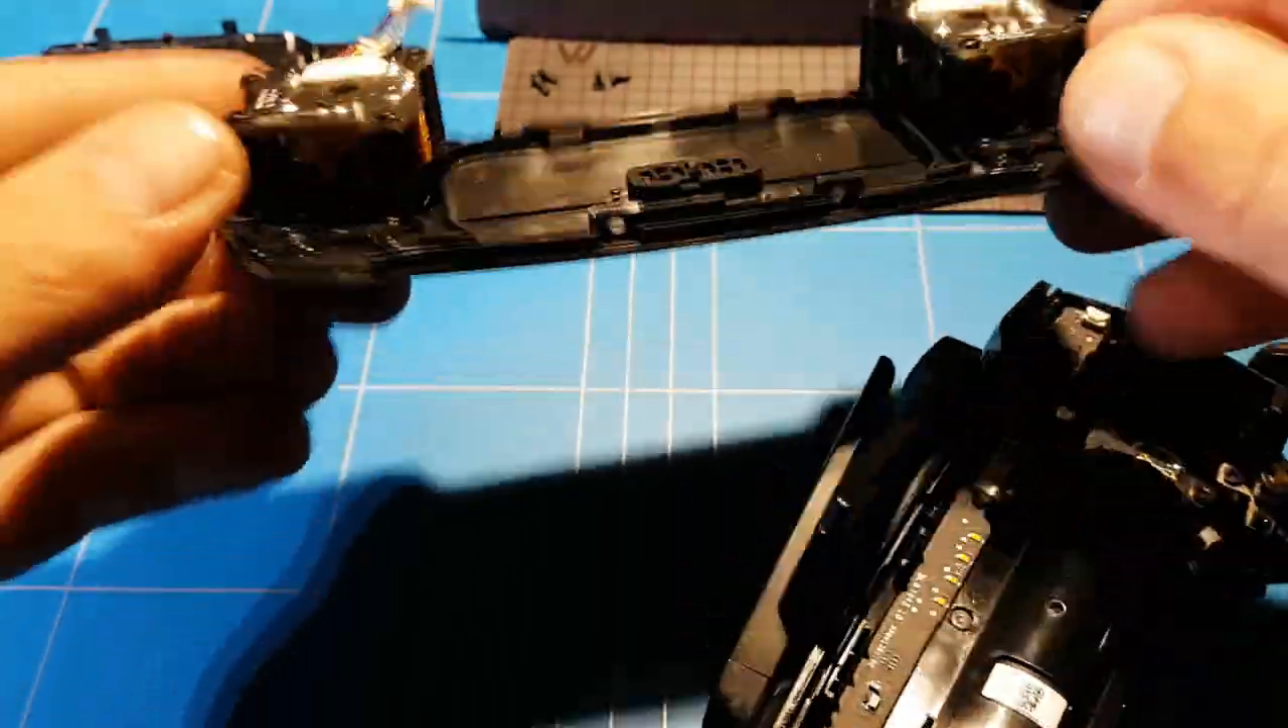So now I got the gimbals Connected to the top plate In one piece.